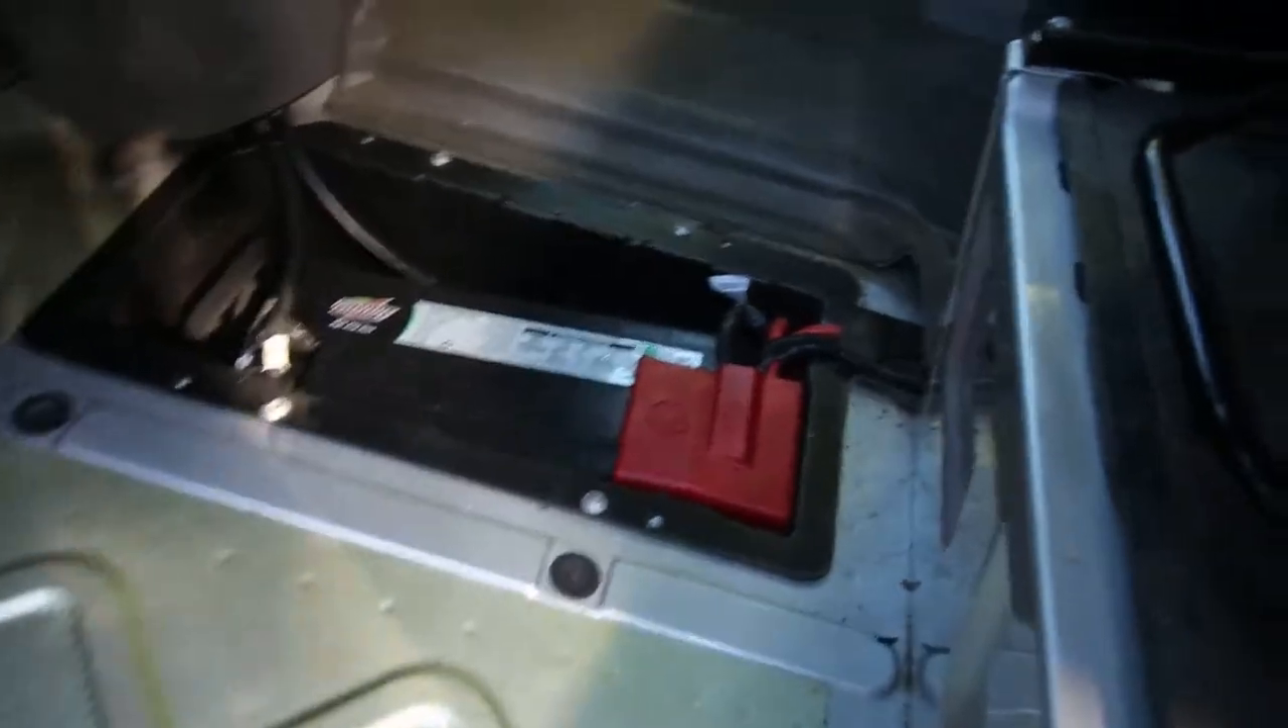So under here on my RV is where the access panel is and once we get this out of the way you can see voila there is the battery.